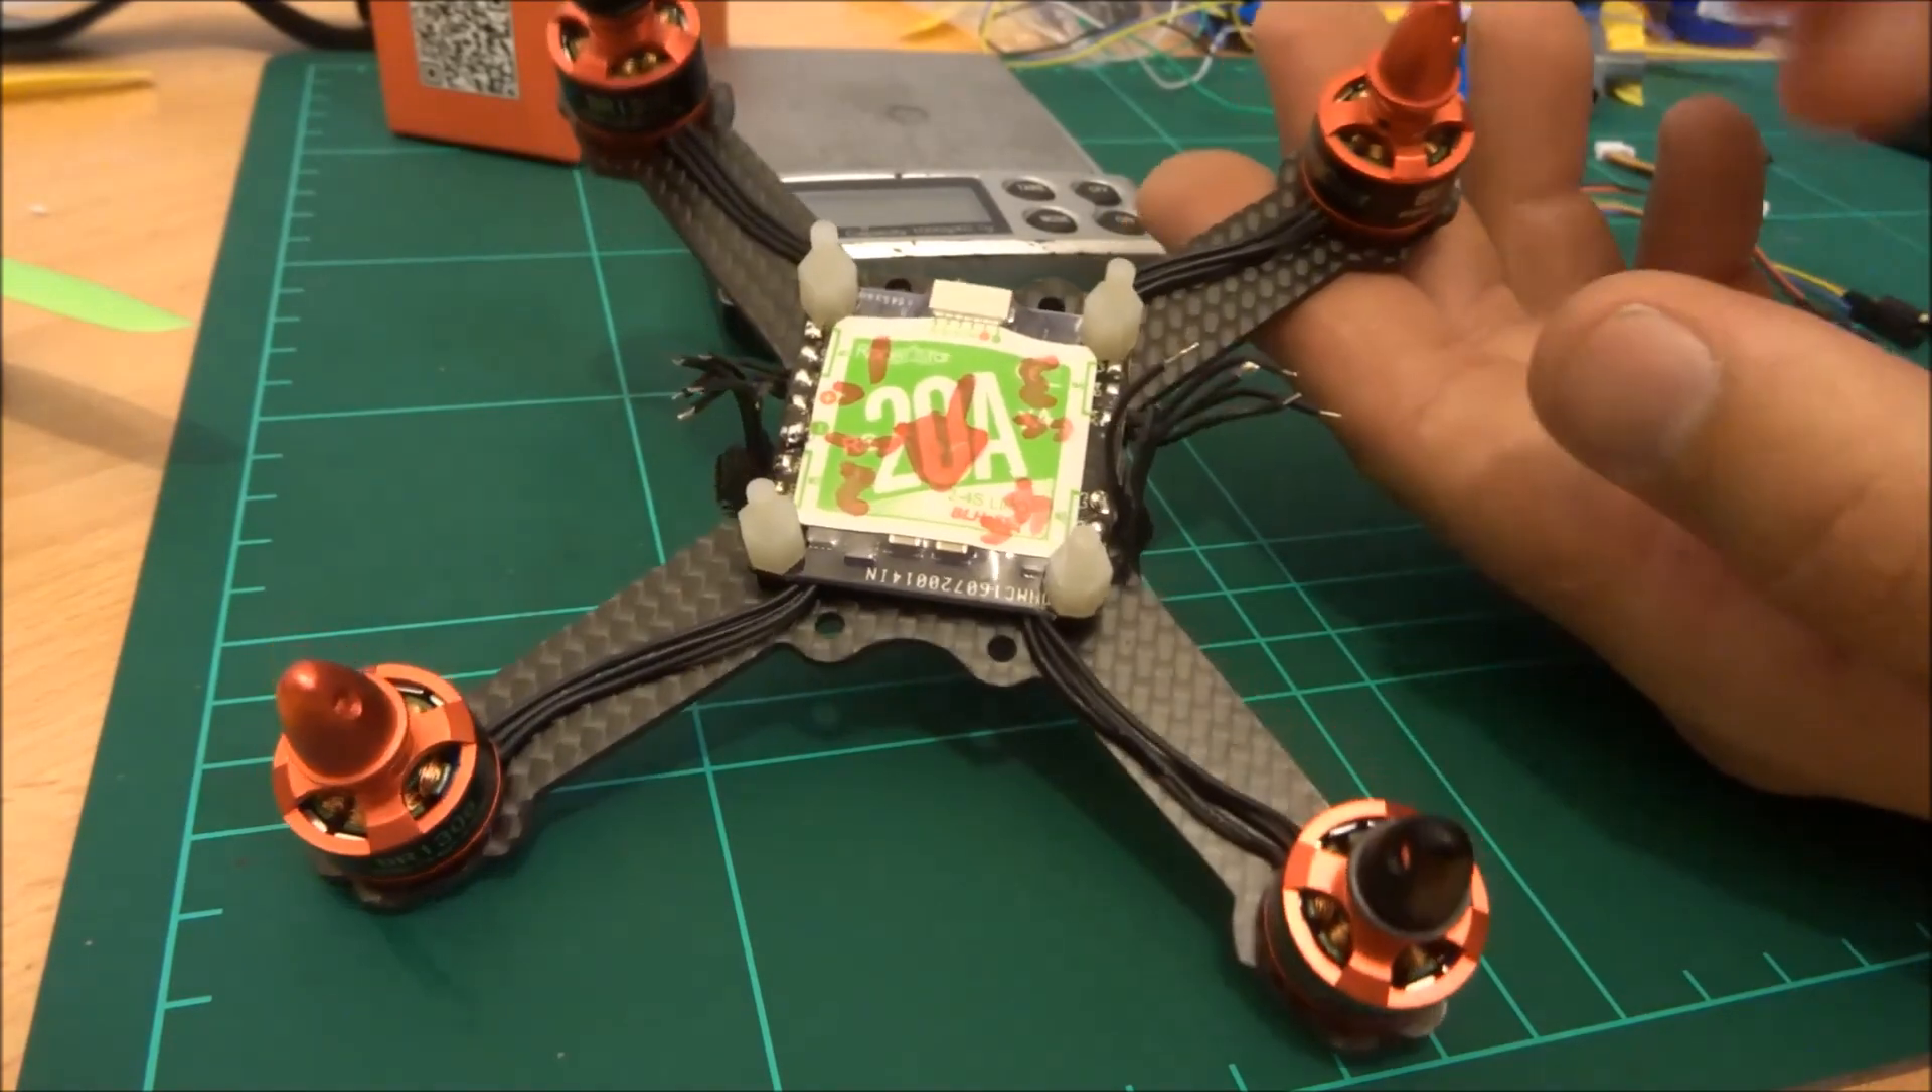Okay so I've gone ahead and mounted all four of the motors.